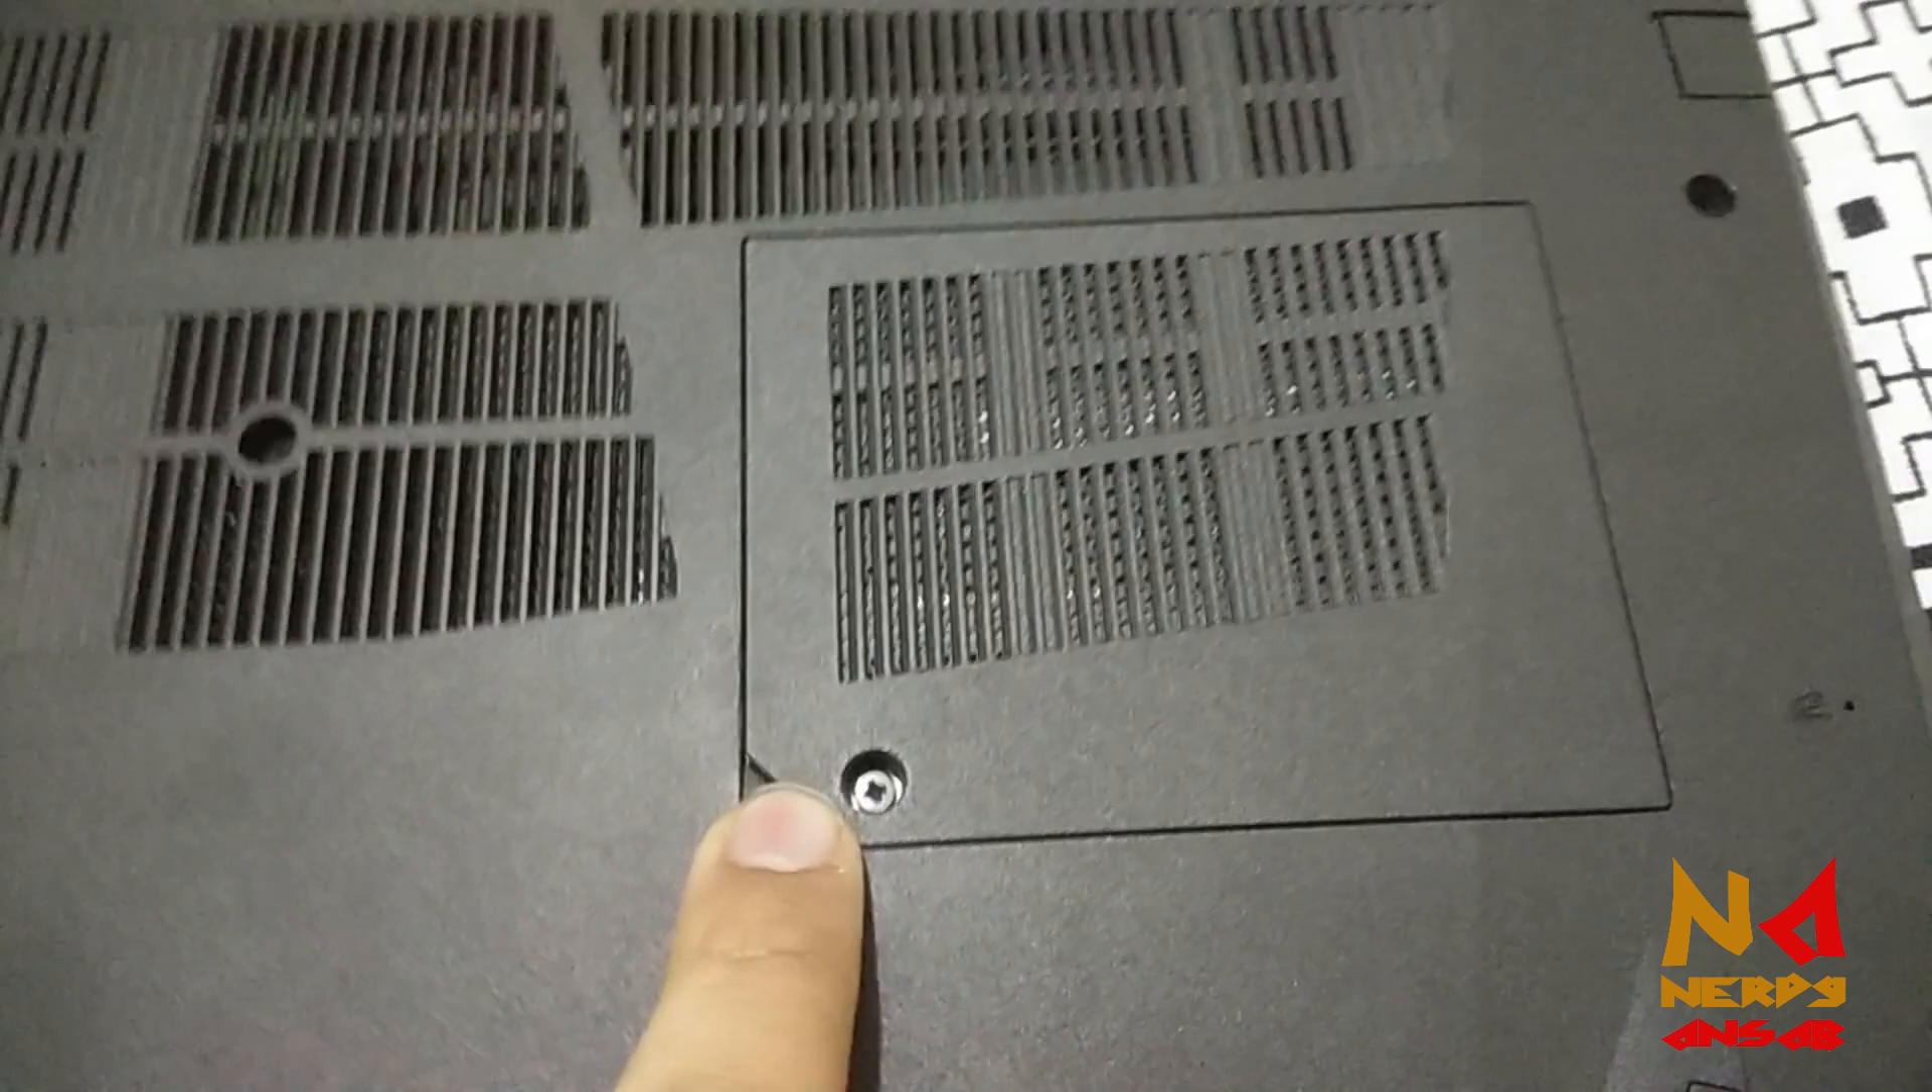Now you can see that i have put the panel back and i have tightened the screw.